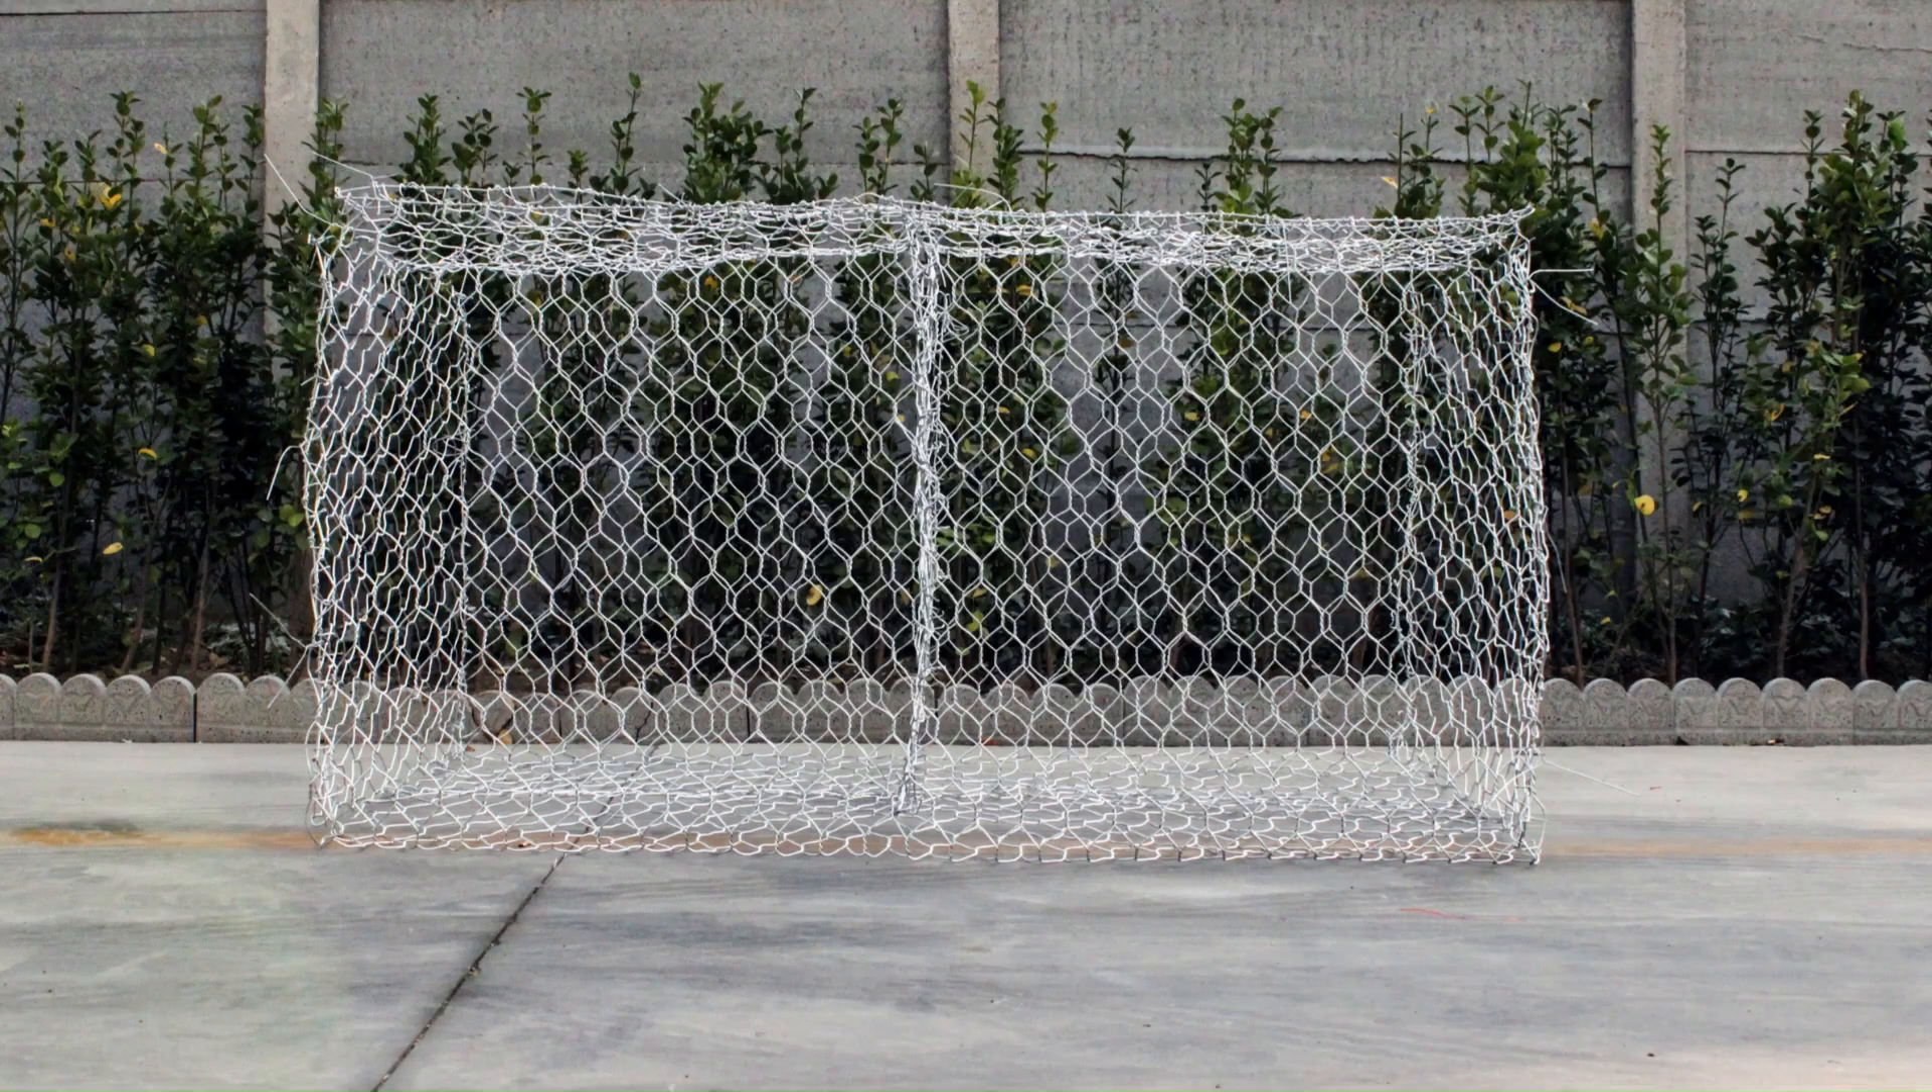You've successfully installed a 2m x1m x1m woven gabion basket.